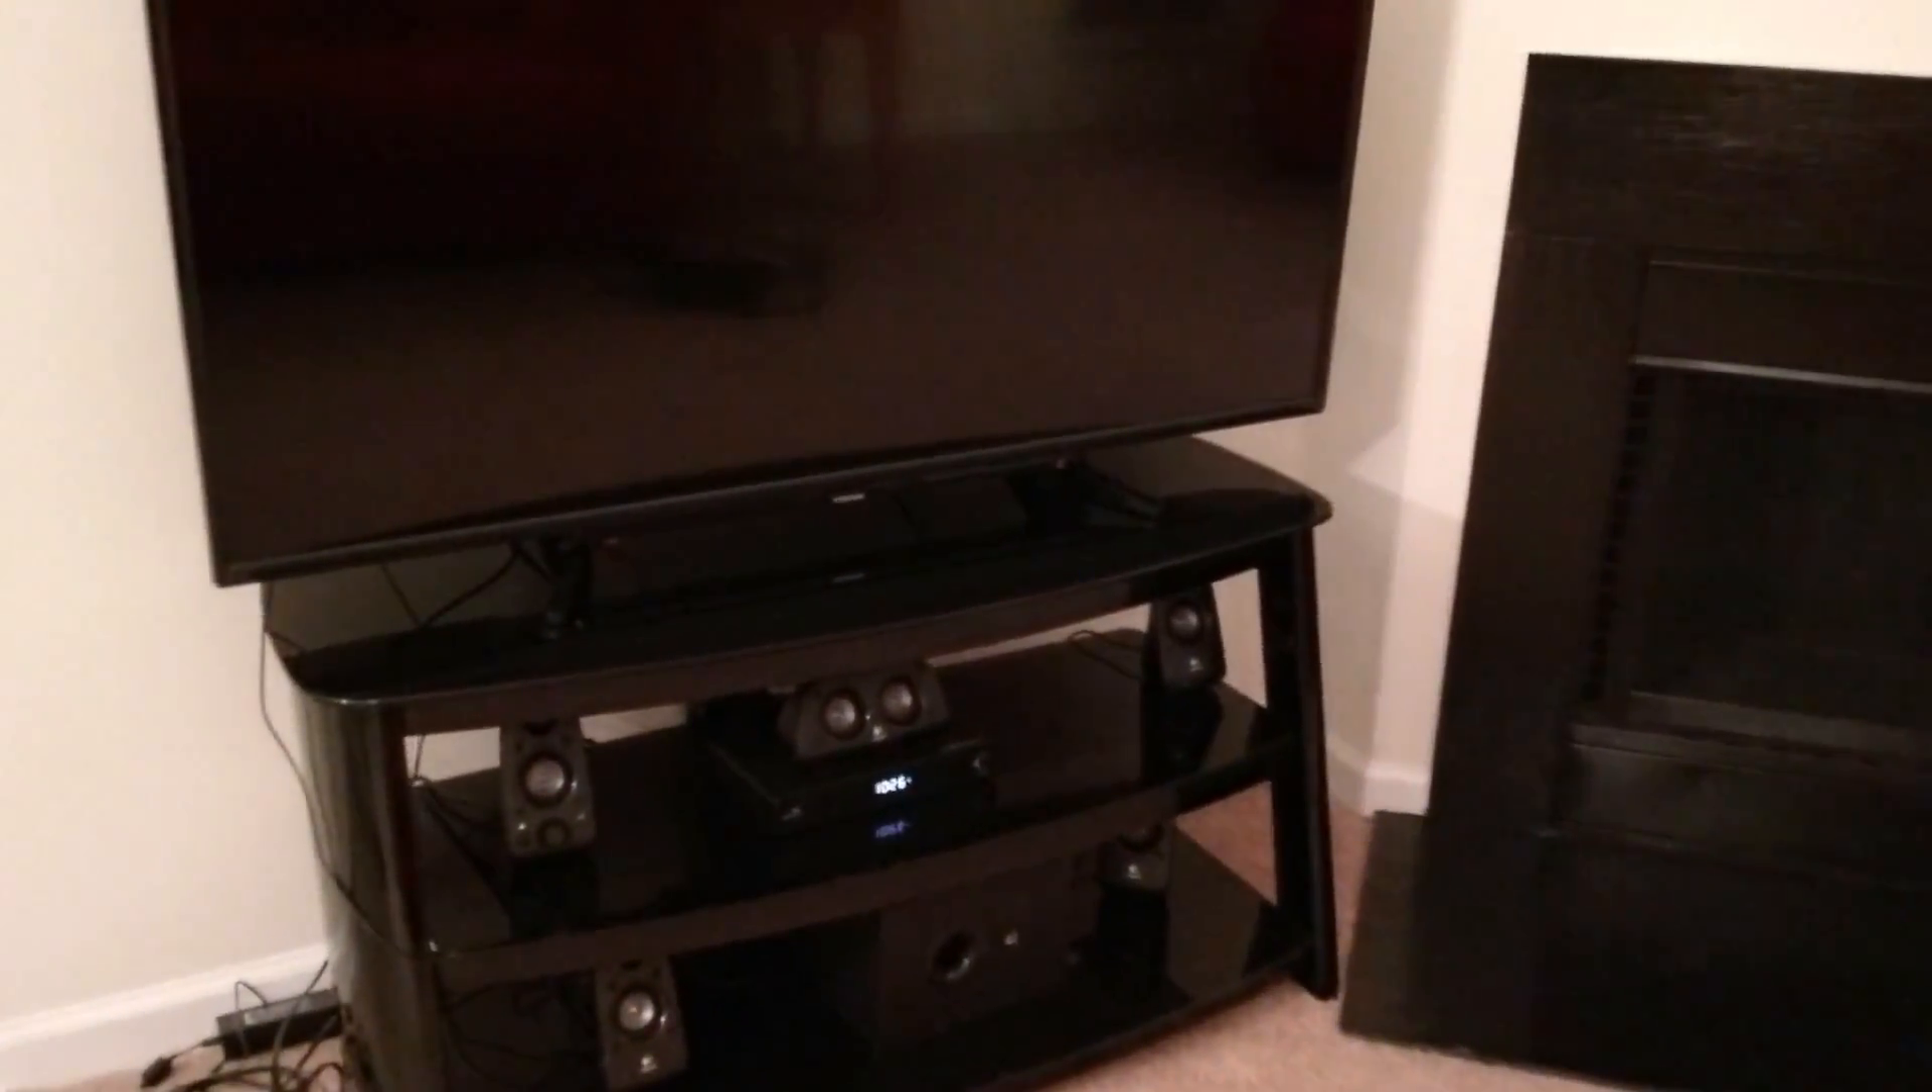This is the final result here. We see now the TV all put together on this really nice looking stand. And as you guys can see, I have set up here the cable box as well as all of the speakers.